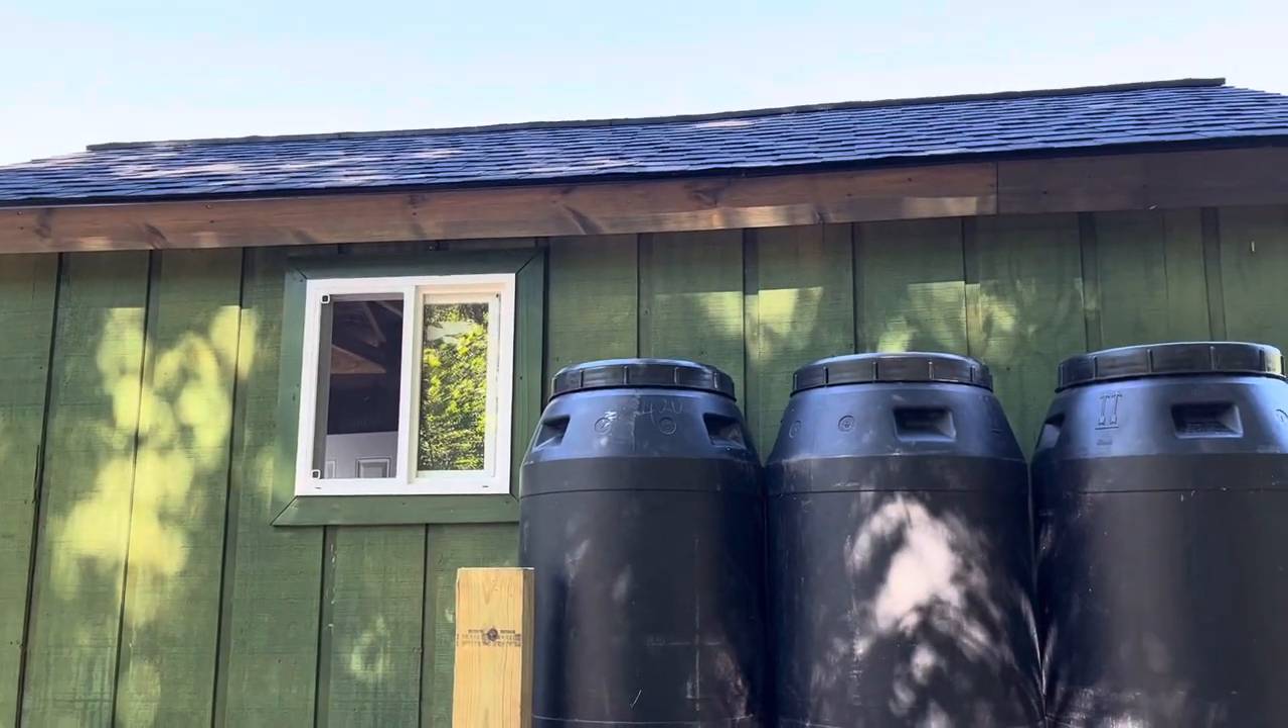And uh so really last thing I need now is just gonna be get these uh gutters installed up here on the shed.